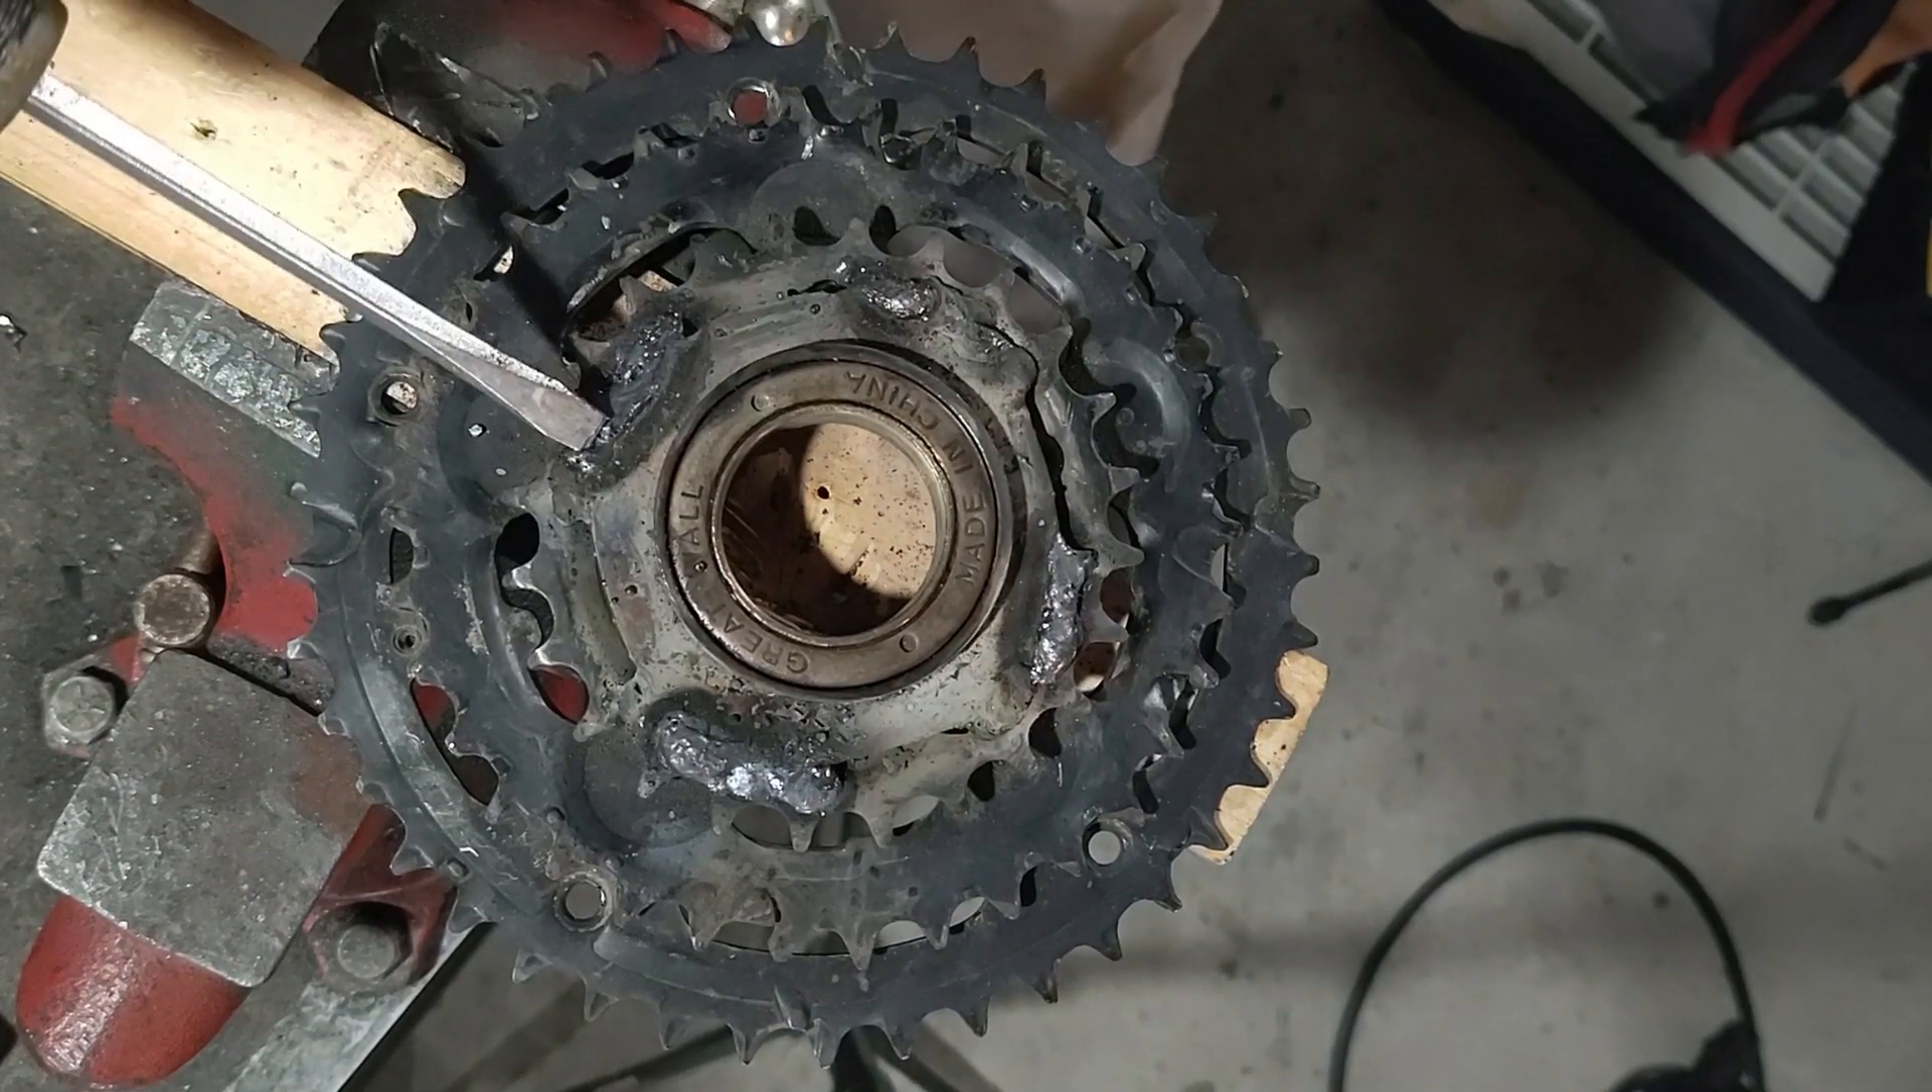As you can see, I put four welds around the corners, not the corners, but in these different areas here.